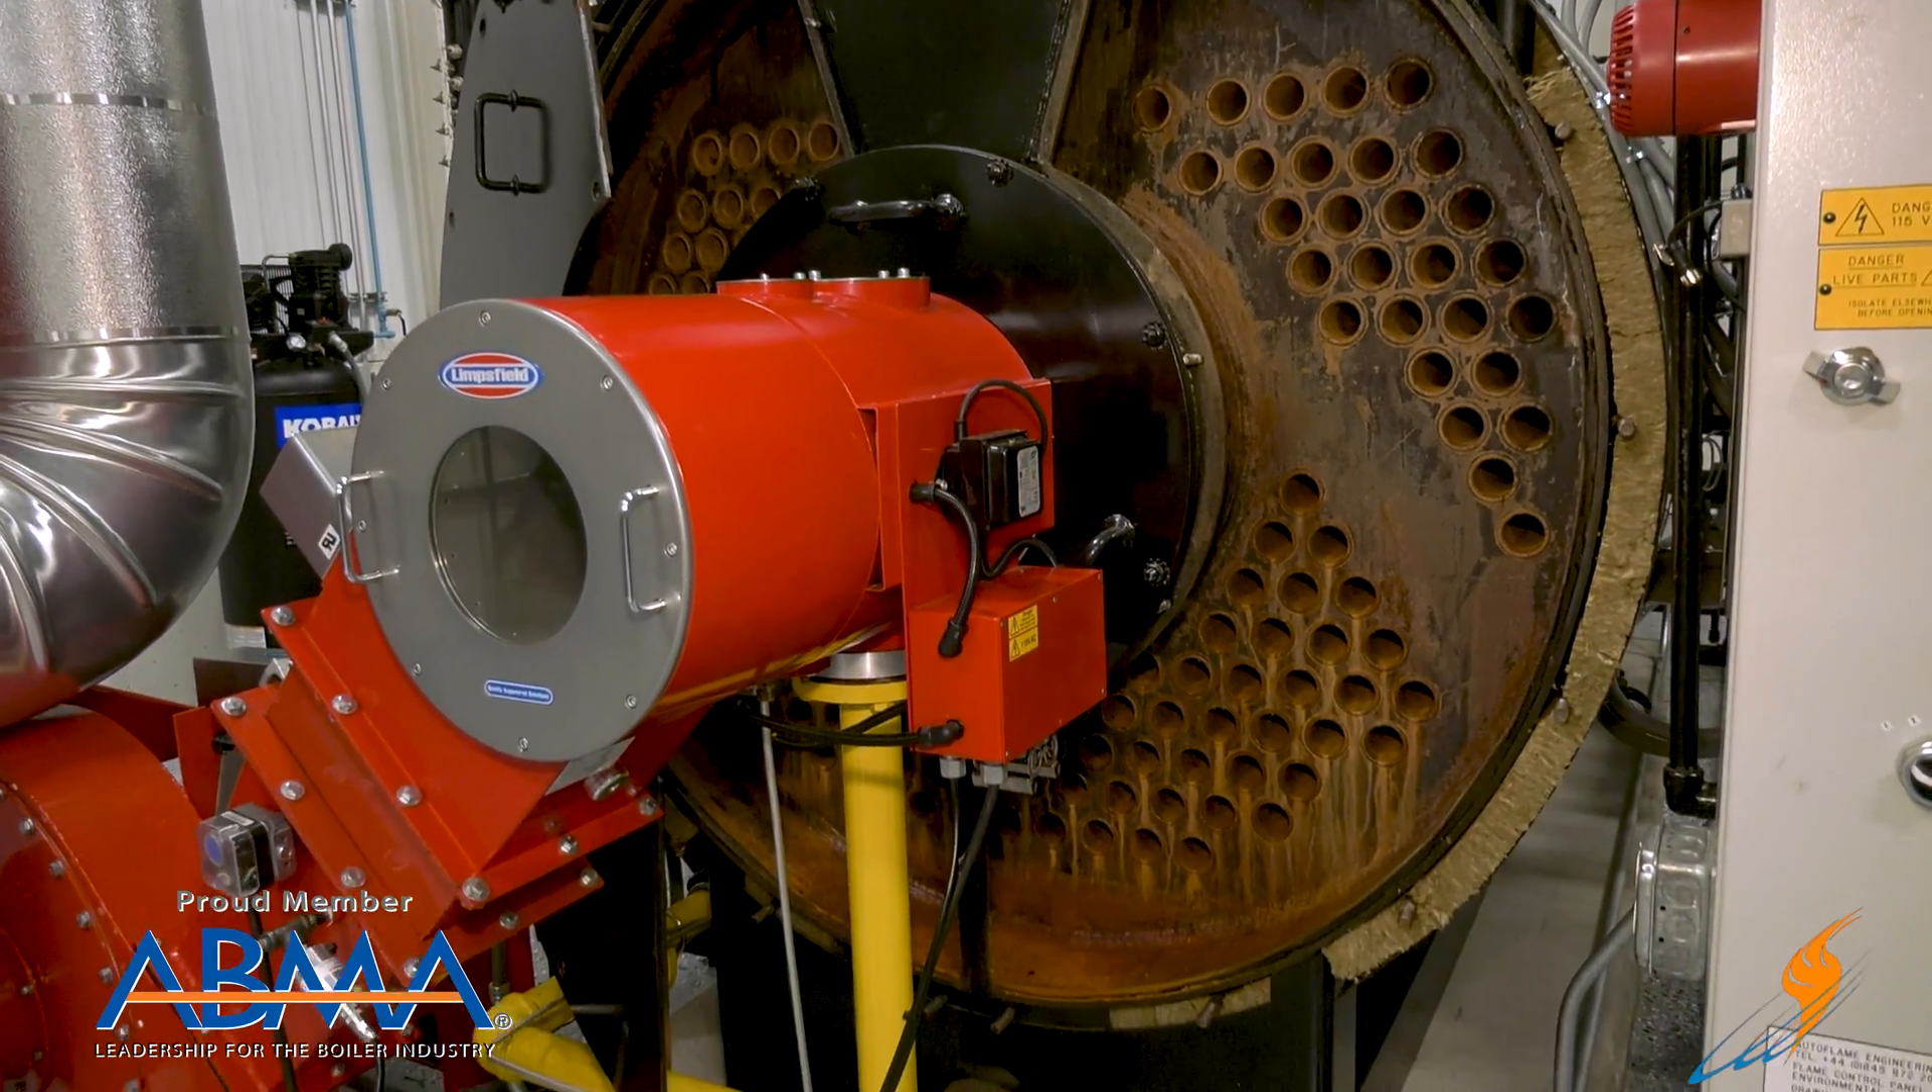Here we've pulled the front doors of the boiler so that we can look at the front tube sheet and the front tube ends.